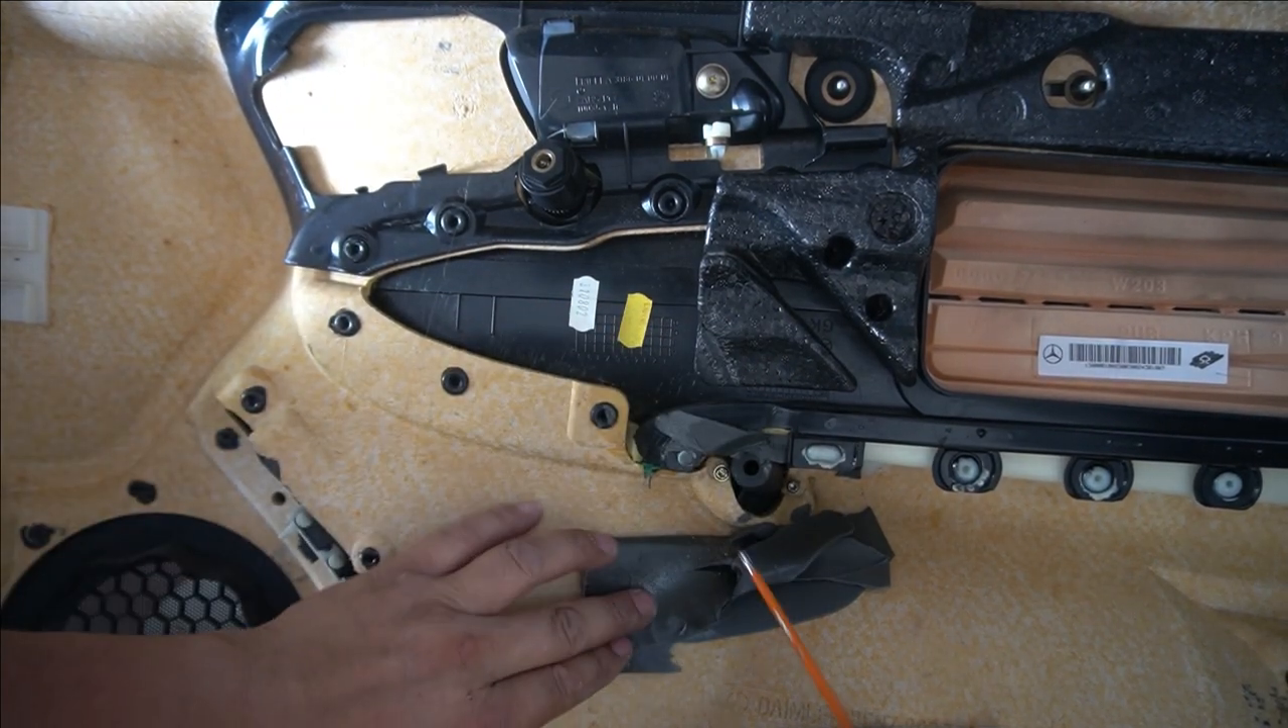Now the entire door panel is removed So now we have the door panel off.